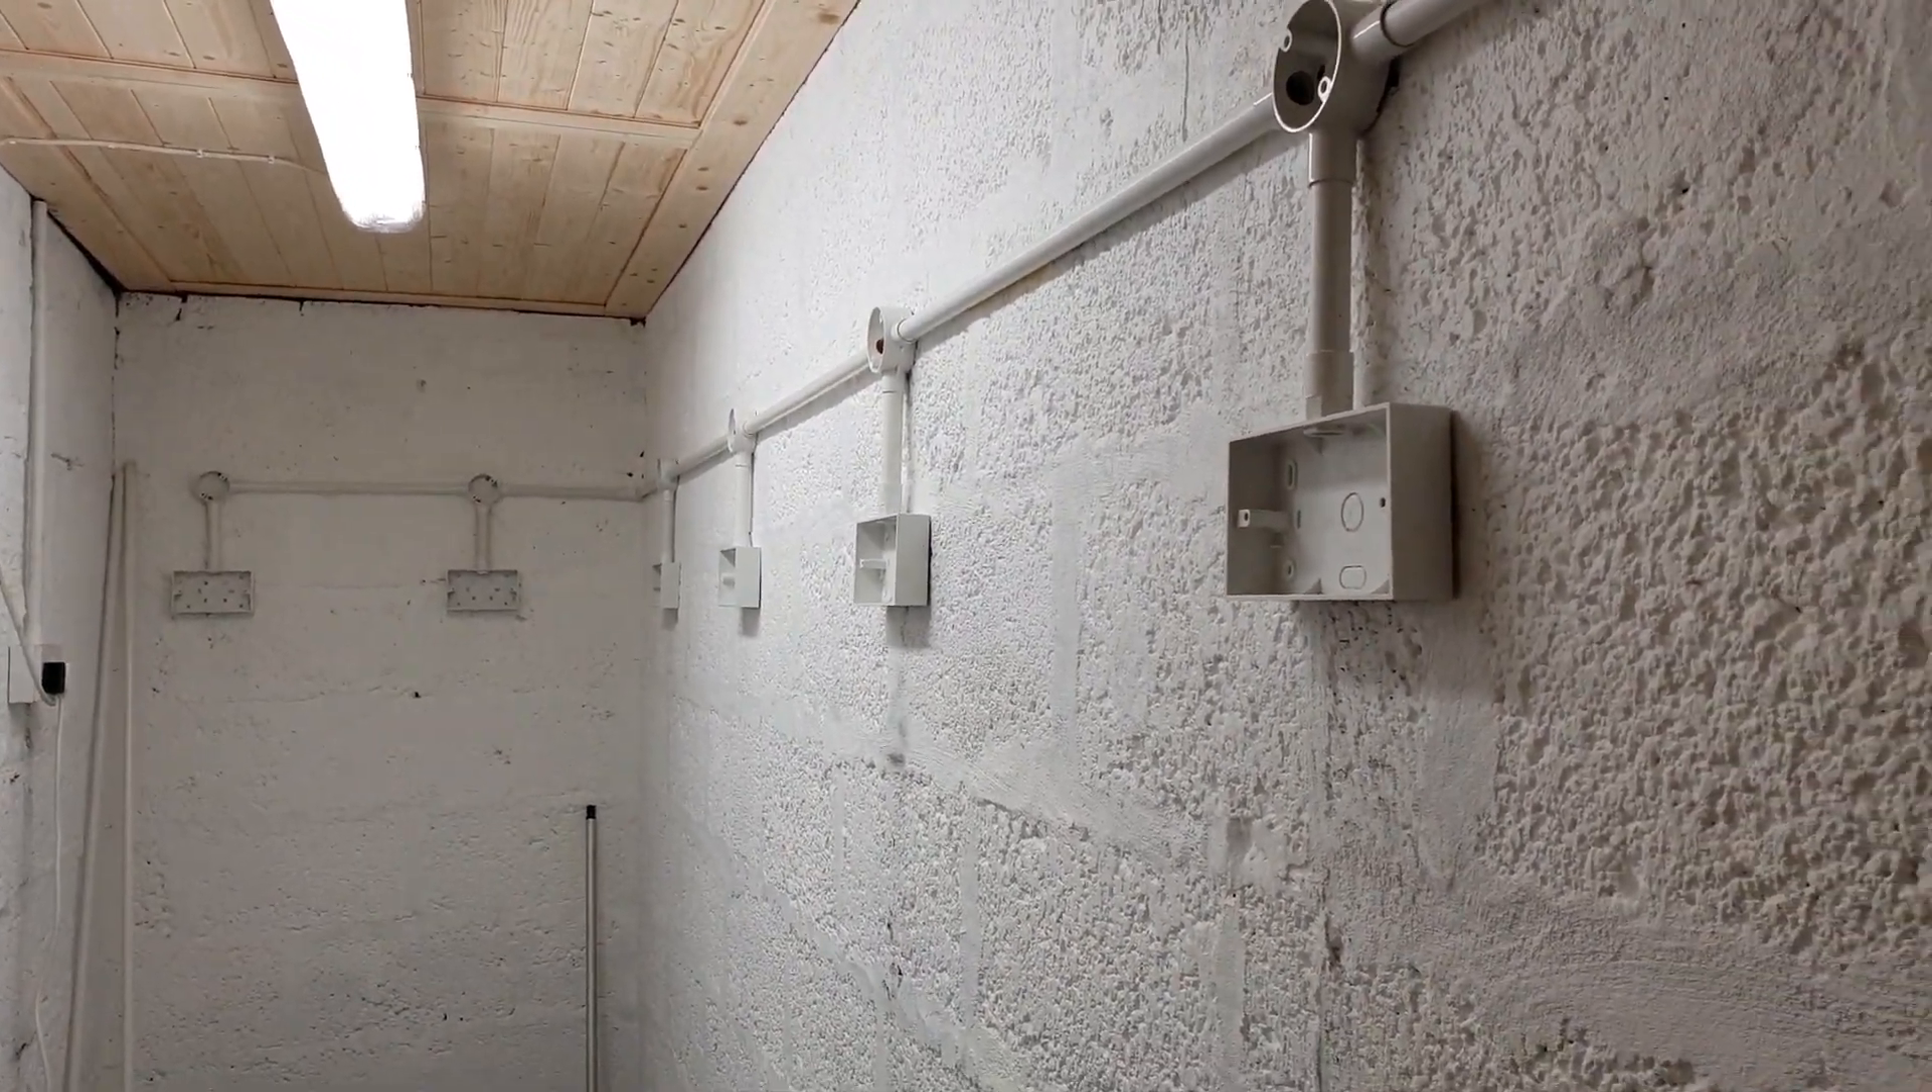The ceilings all finished now and looking tidy with that strip light there.